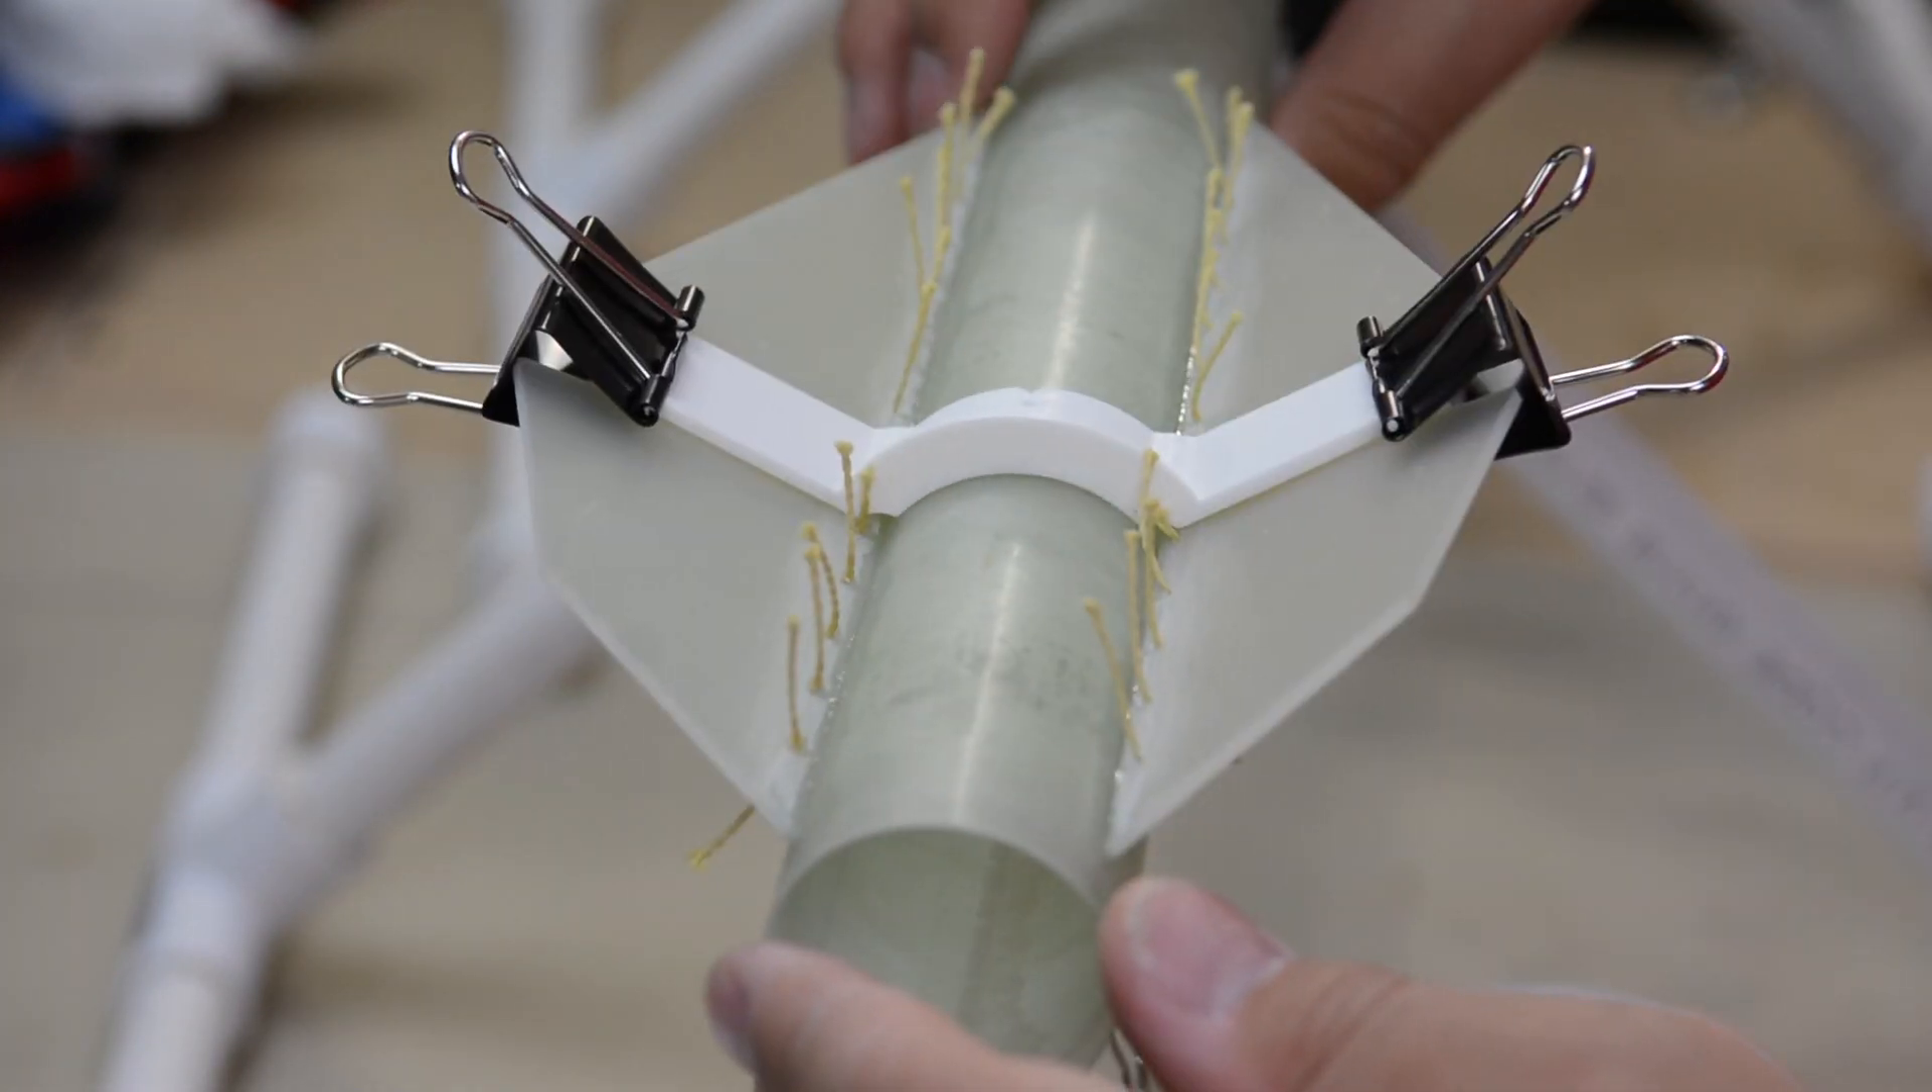So to epoxy the fins onto the rocket, I first put some epoxy on both the fin slot and the fin root. Then I placed the fins on the rocket and secured them down with the badass build guide.